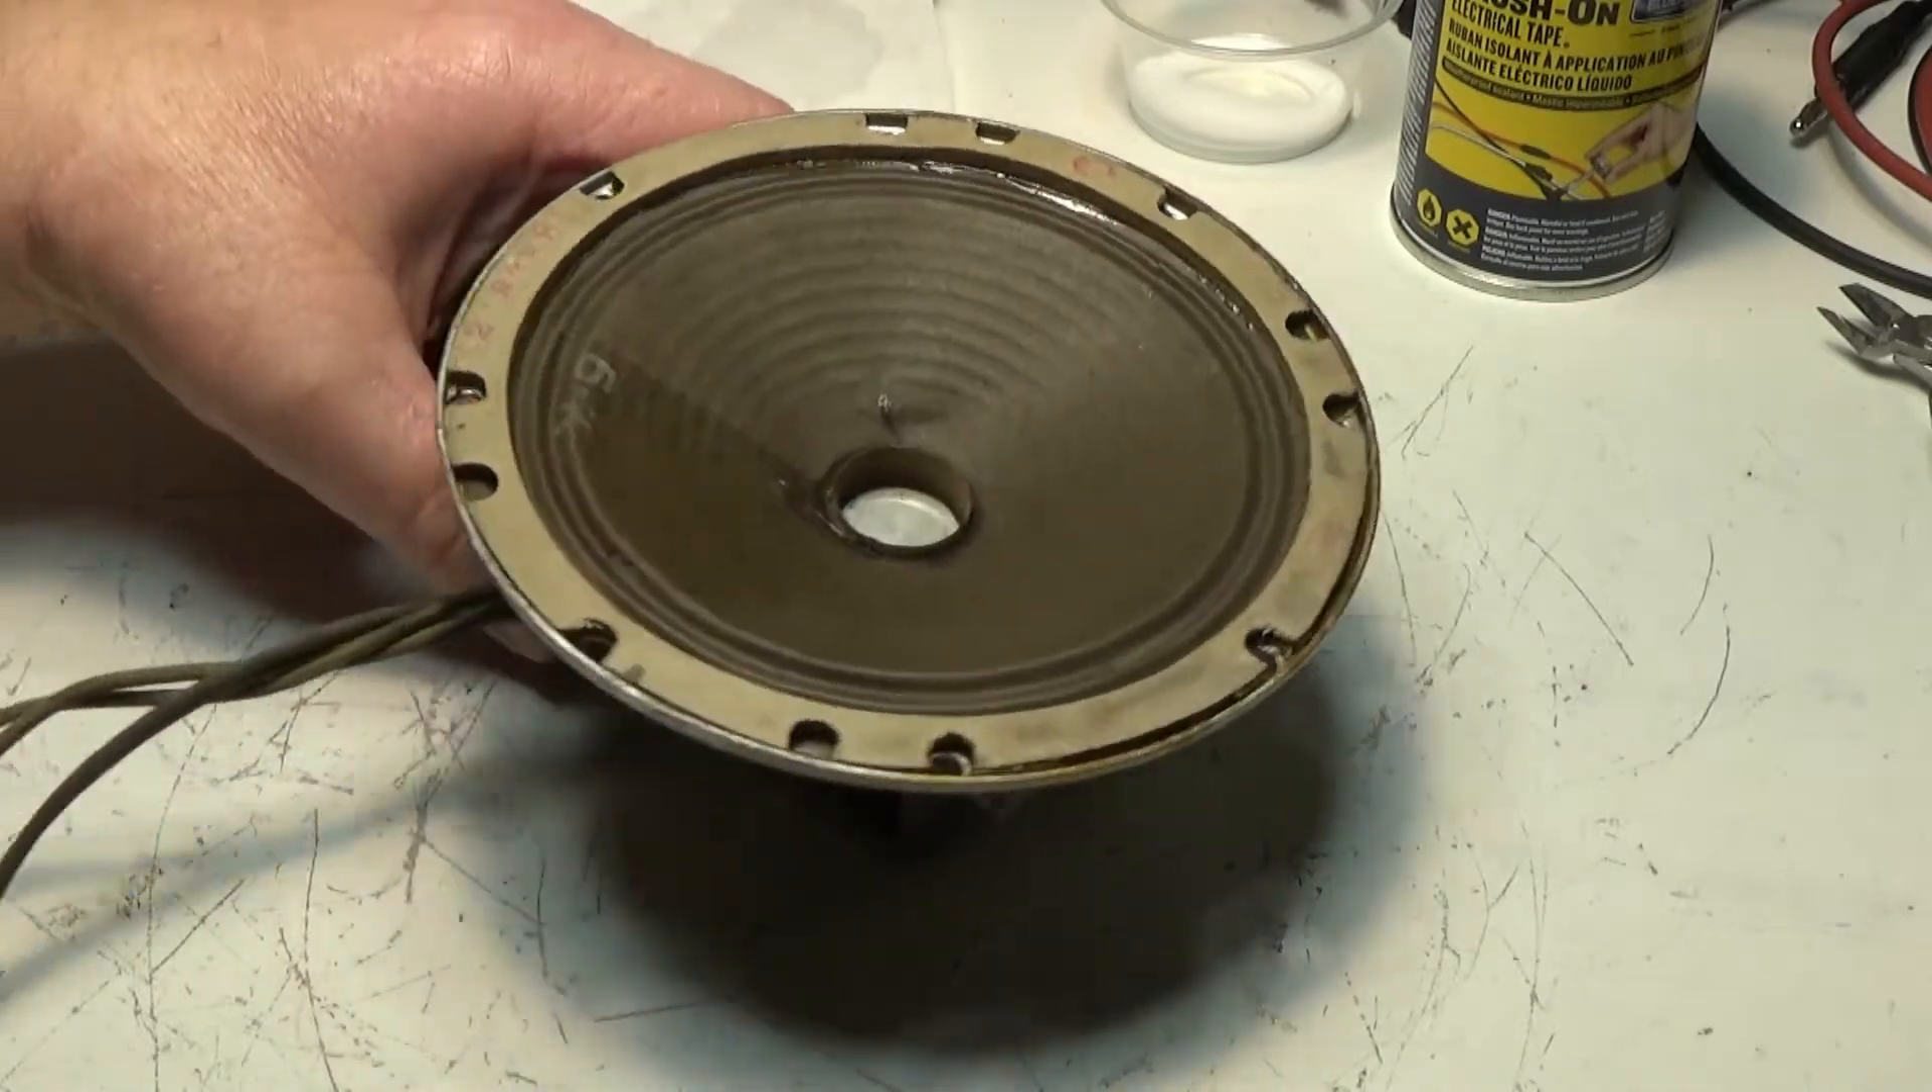Well, I pulled the speaker out of the radio cabinet for the Indian Head Radio.